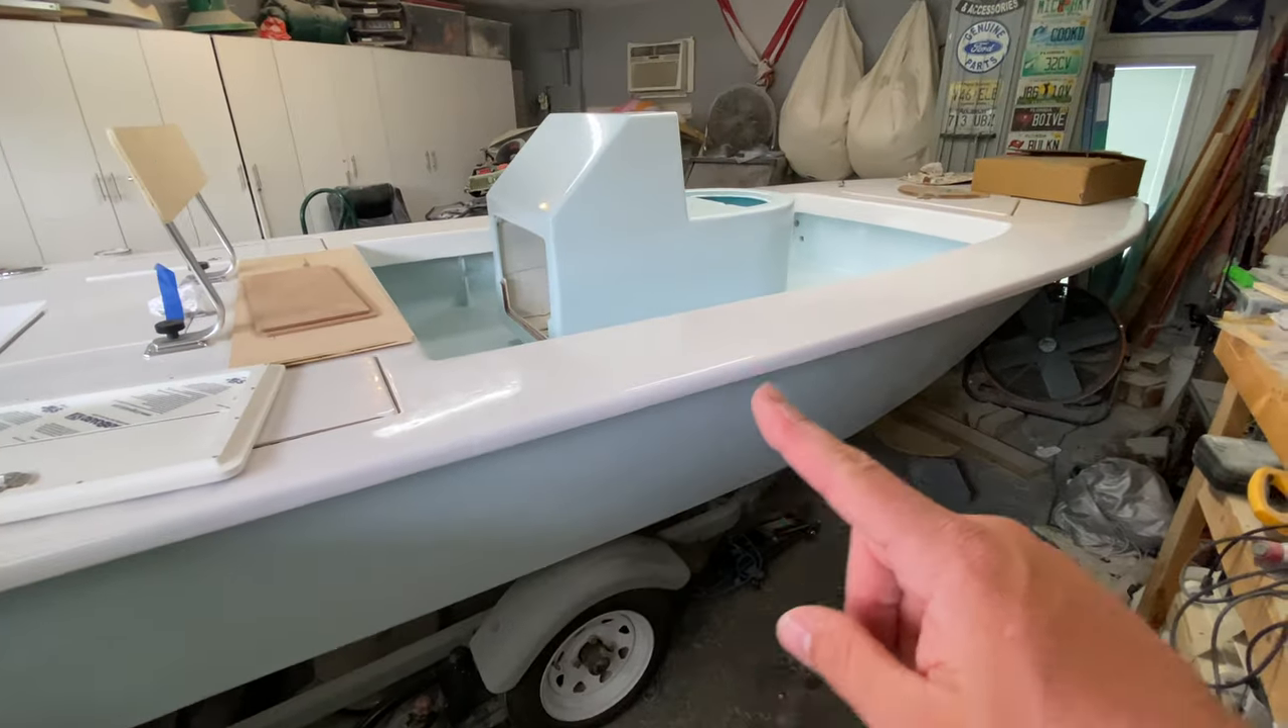I gotta put the rubber rail on still so there's a couple more things to do but she's water ready.